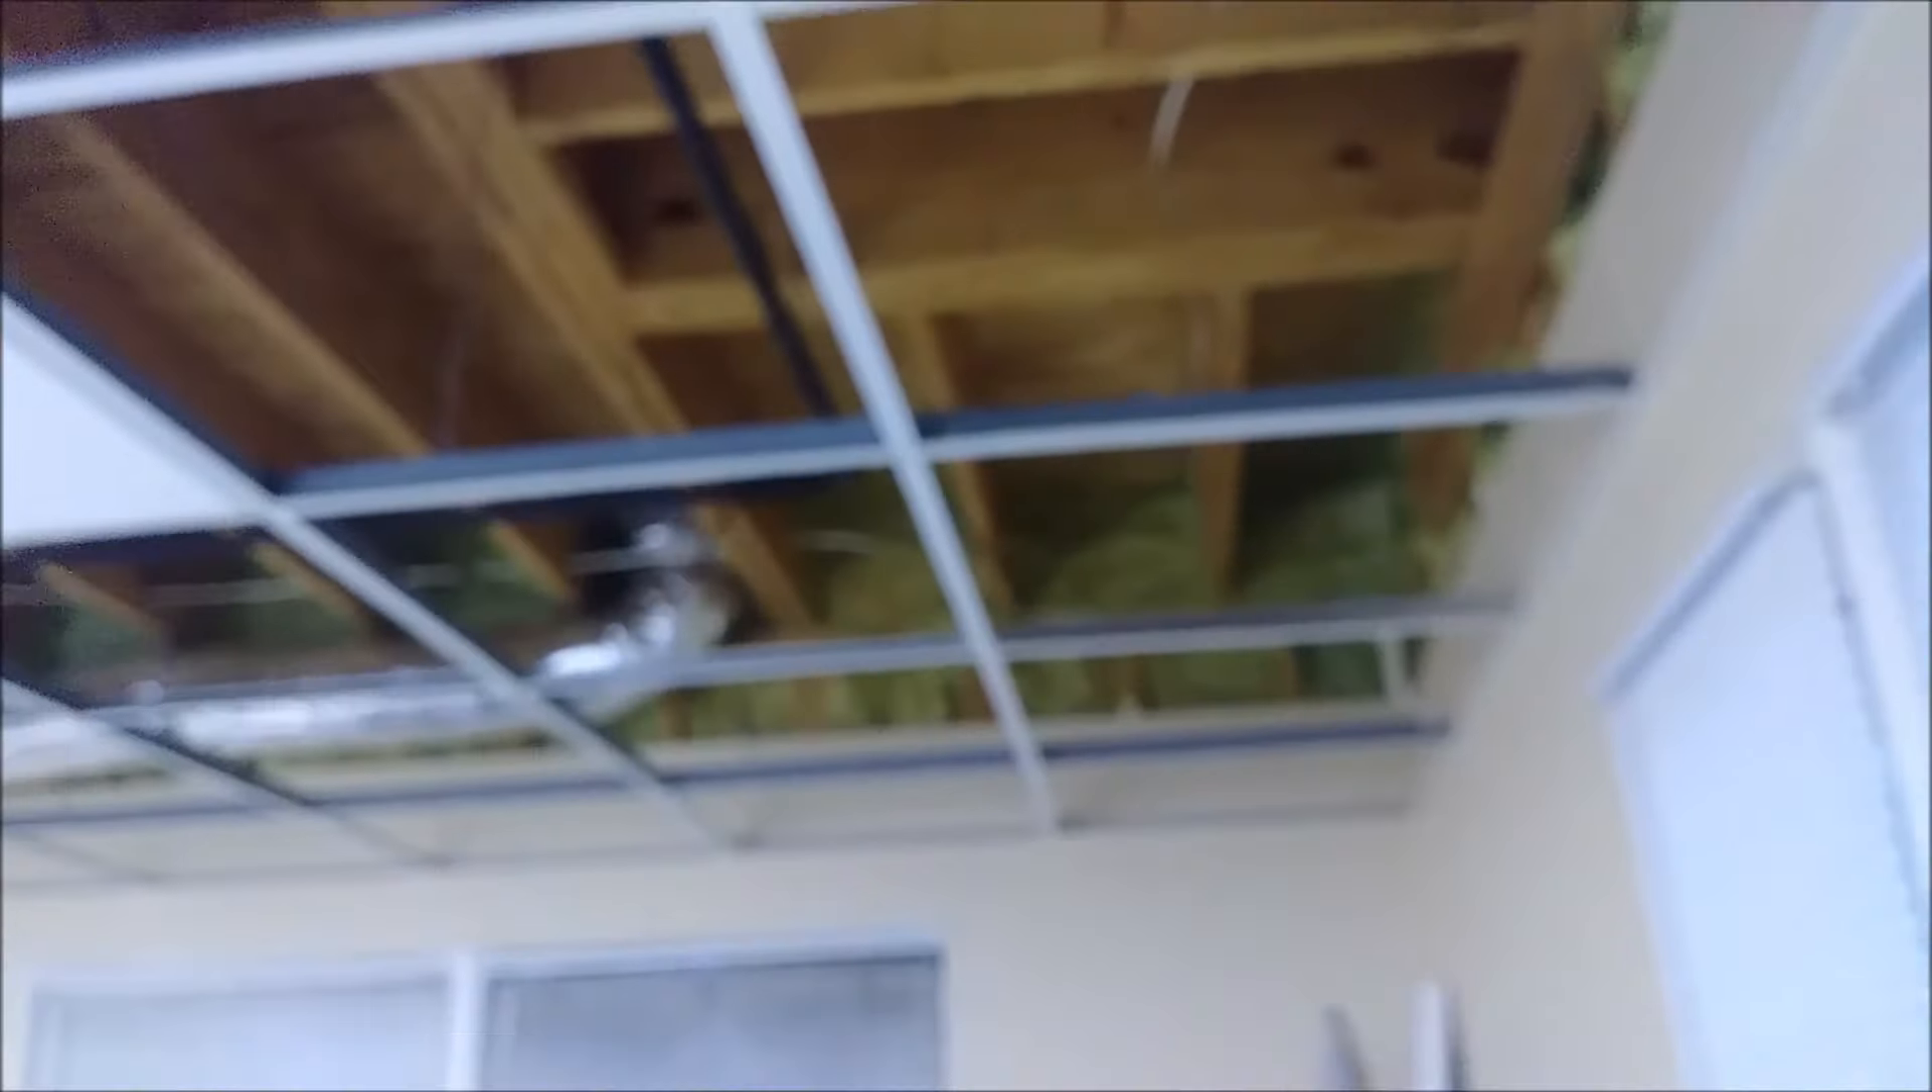Okay so all the grid really in this room is already installed.